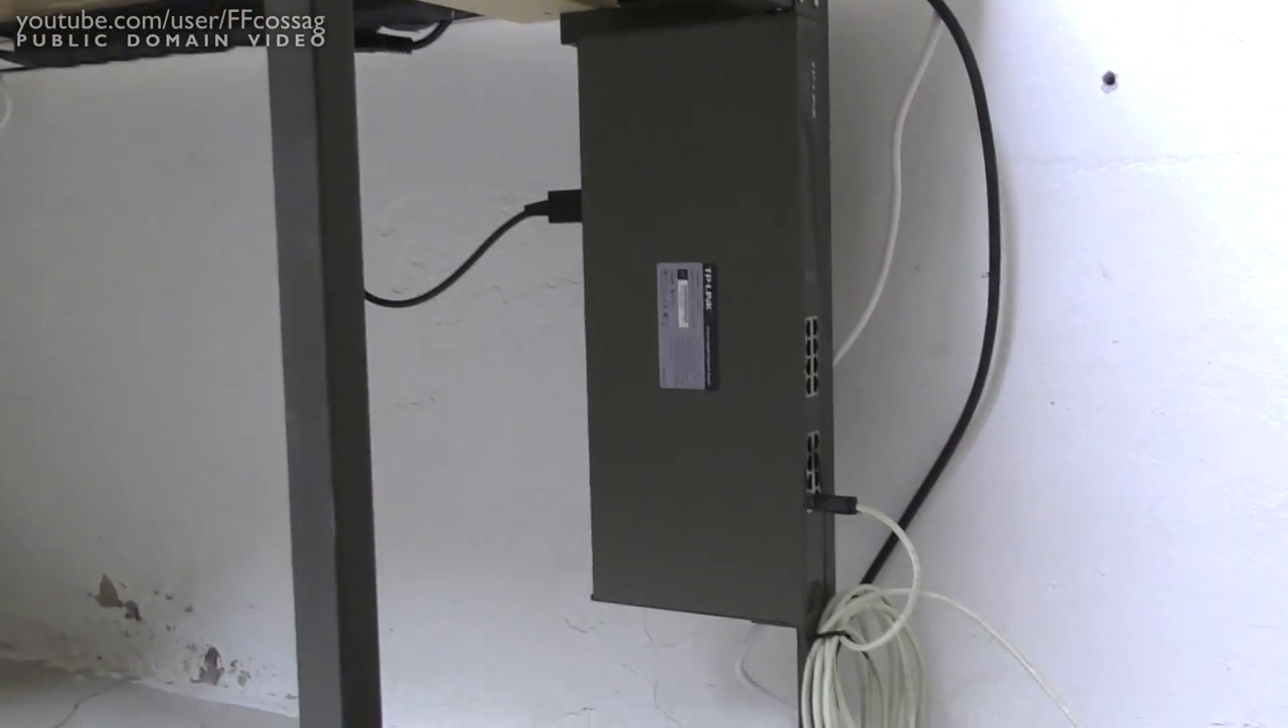So the only real change i've done since the last clip was i installed this 16 port ethernet switch here just to do some networking.